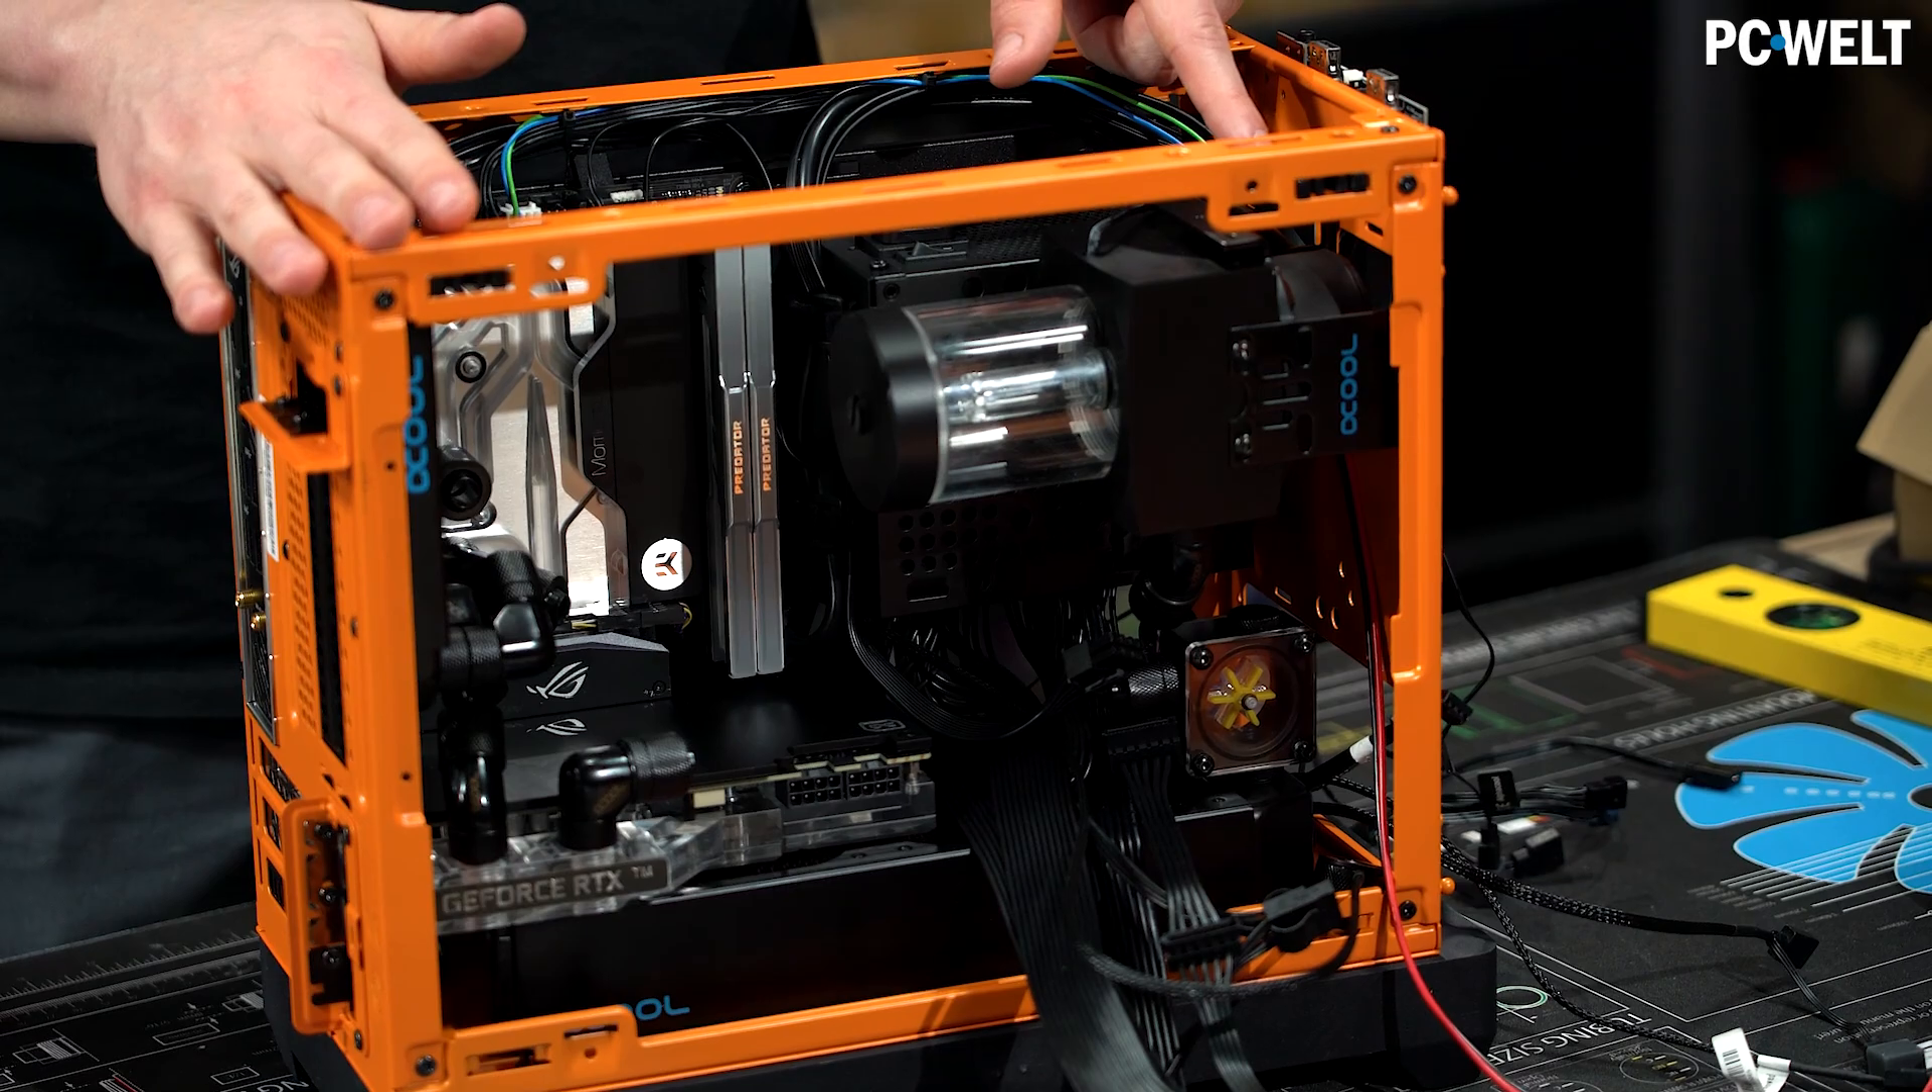Kleines Zwischenupdate, Ausgleichsbehälter mit Pumpe montiert.